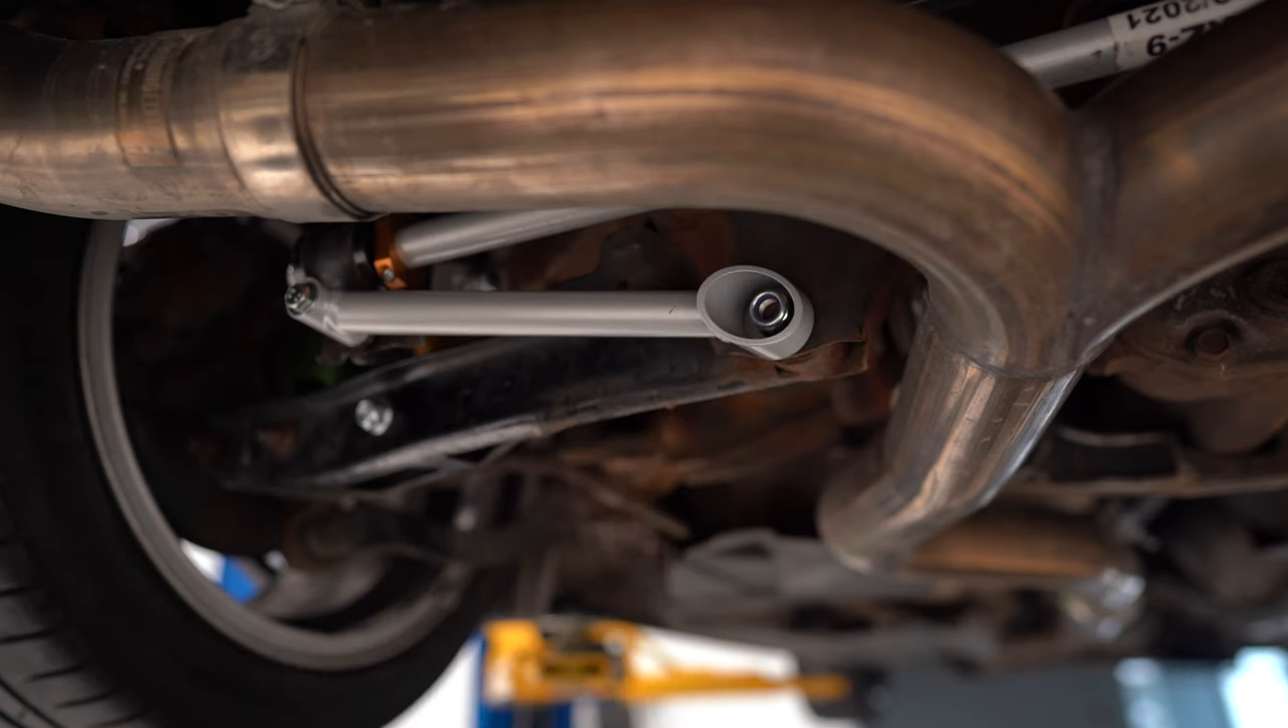So we've got the new brace installed.